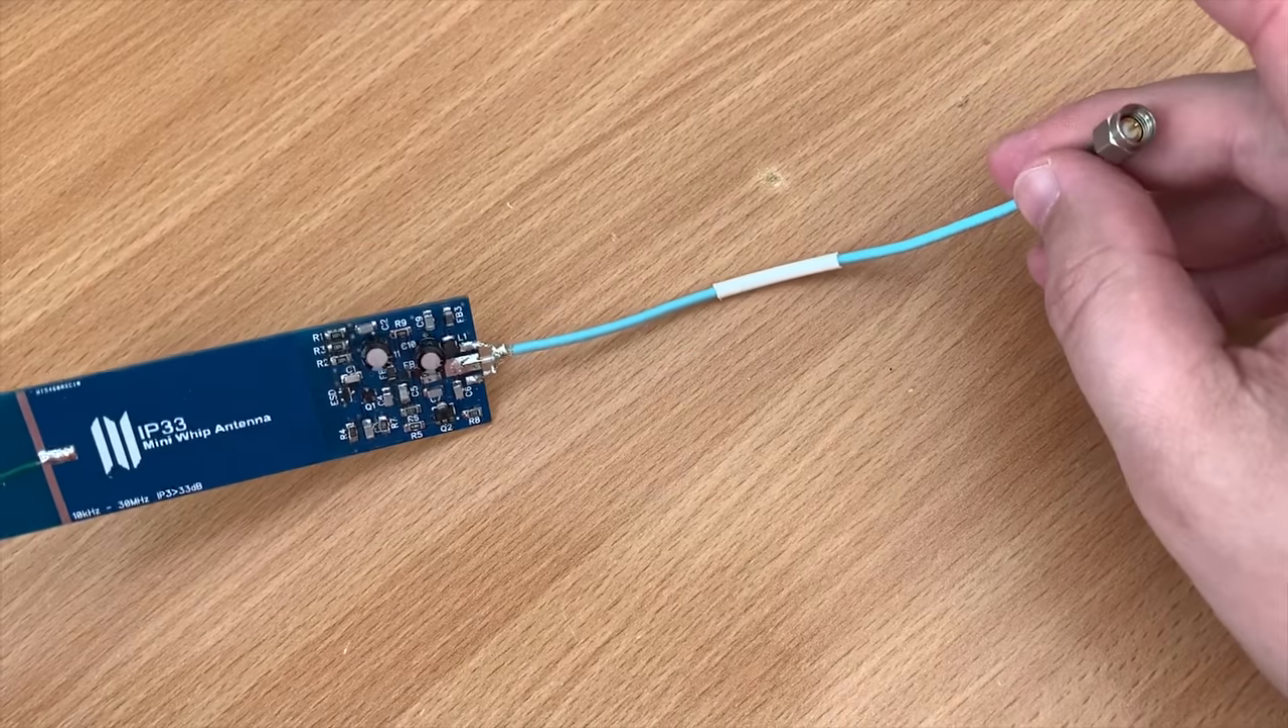So here we can see I've also soldered on a short low loss piece of coax with an SMA connector.